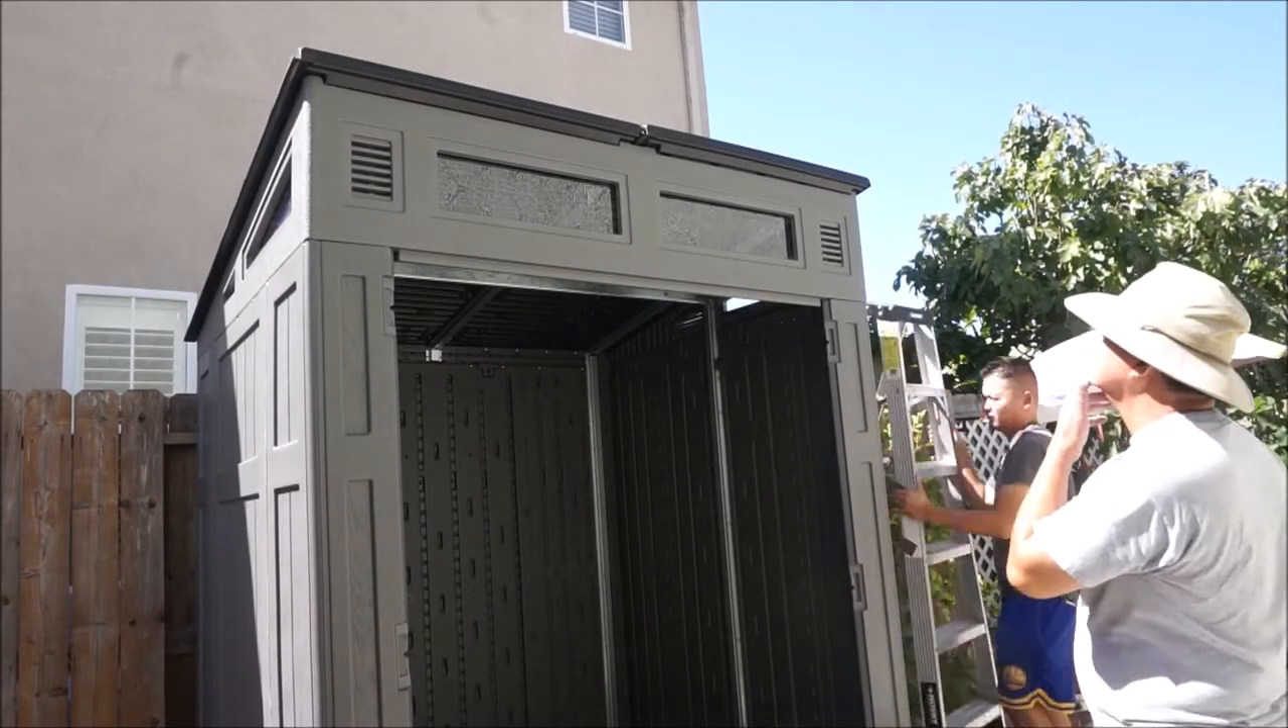I can see the whole picture already. All we need is to tighten everything and put in the door and it will be all done.